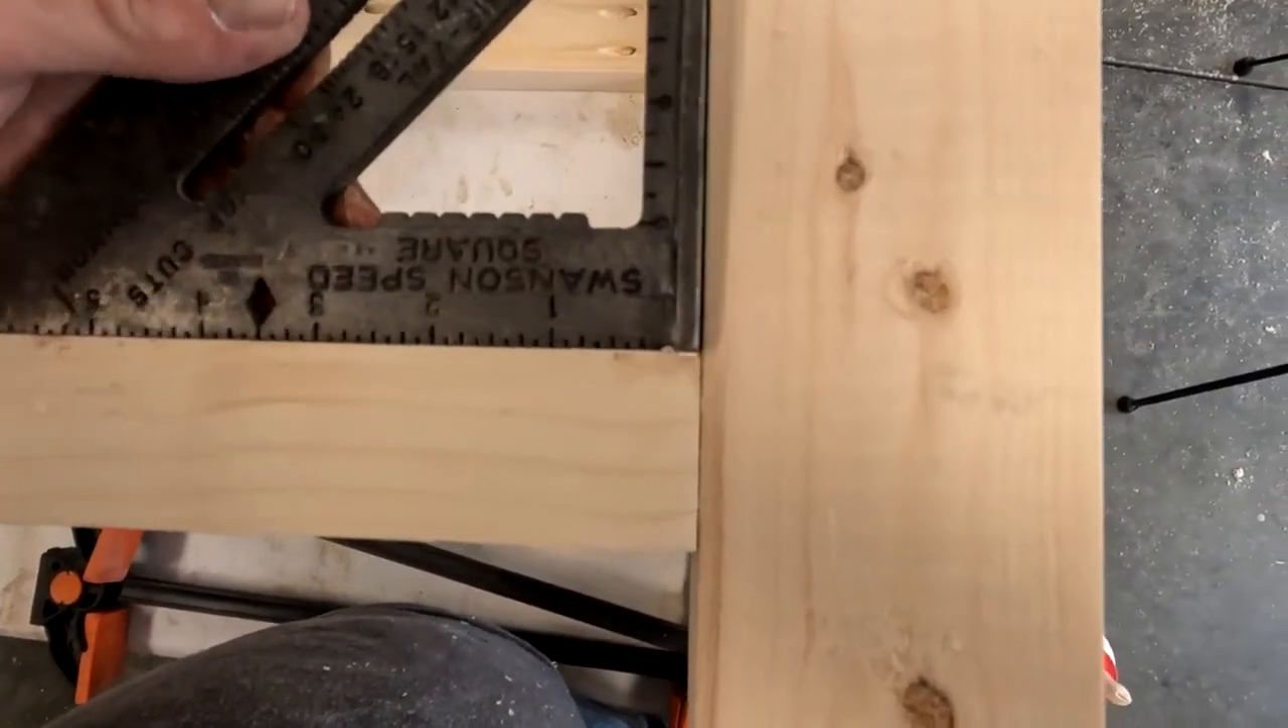Squared up my corners before I screwed them down so my corners are nice and square nice and tight.